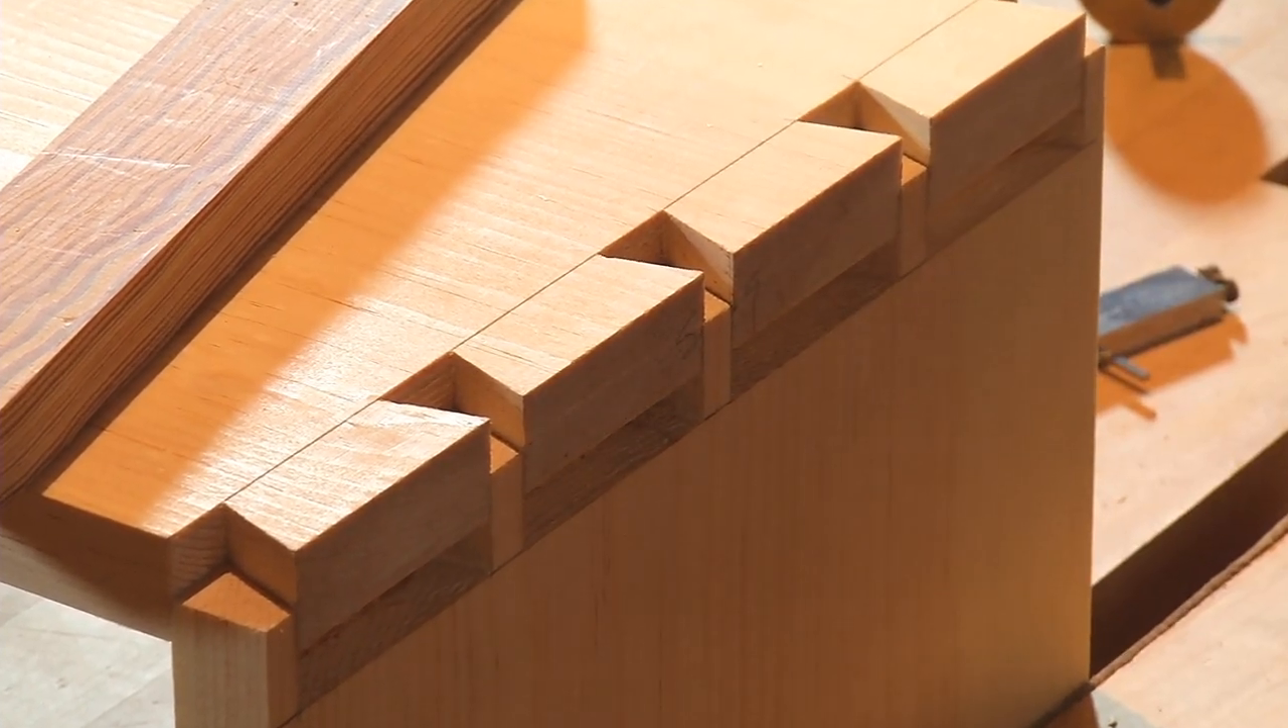I looked down there and it didn't crumble anymore and we're about halfway in now.